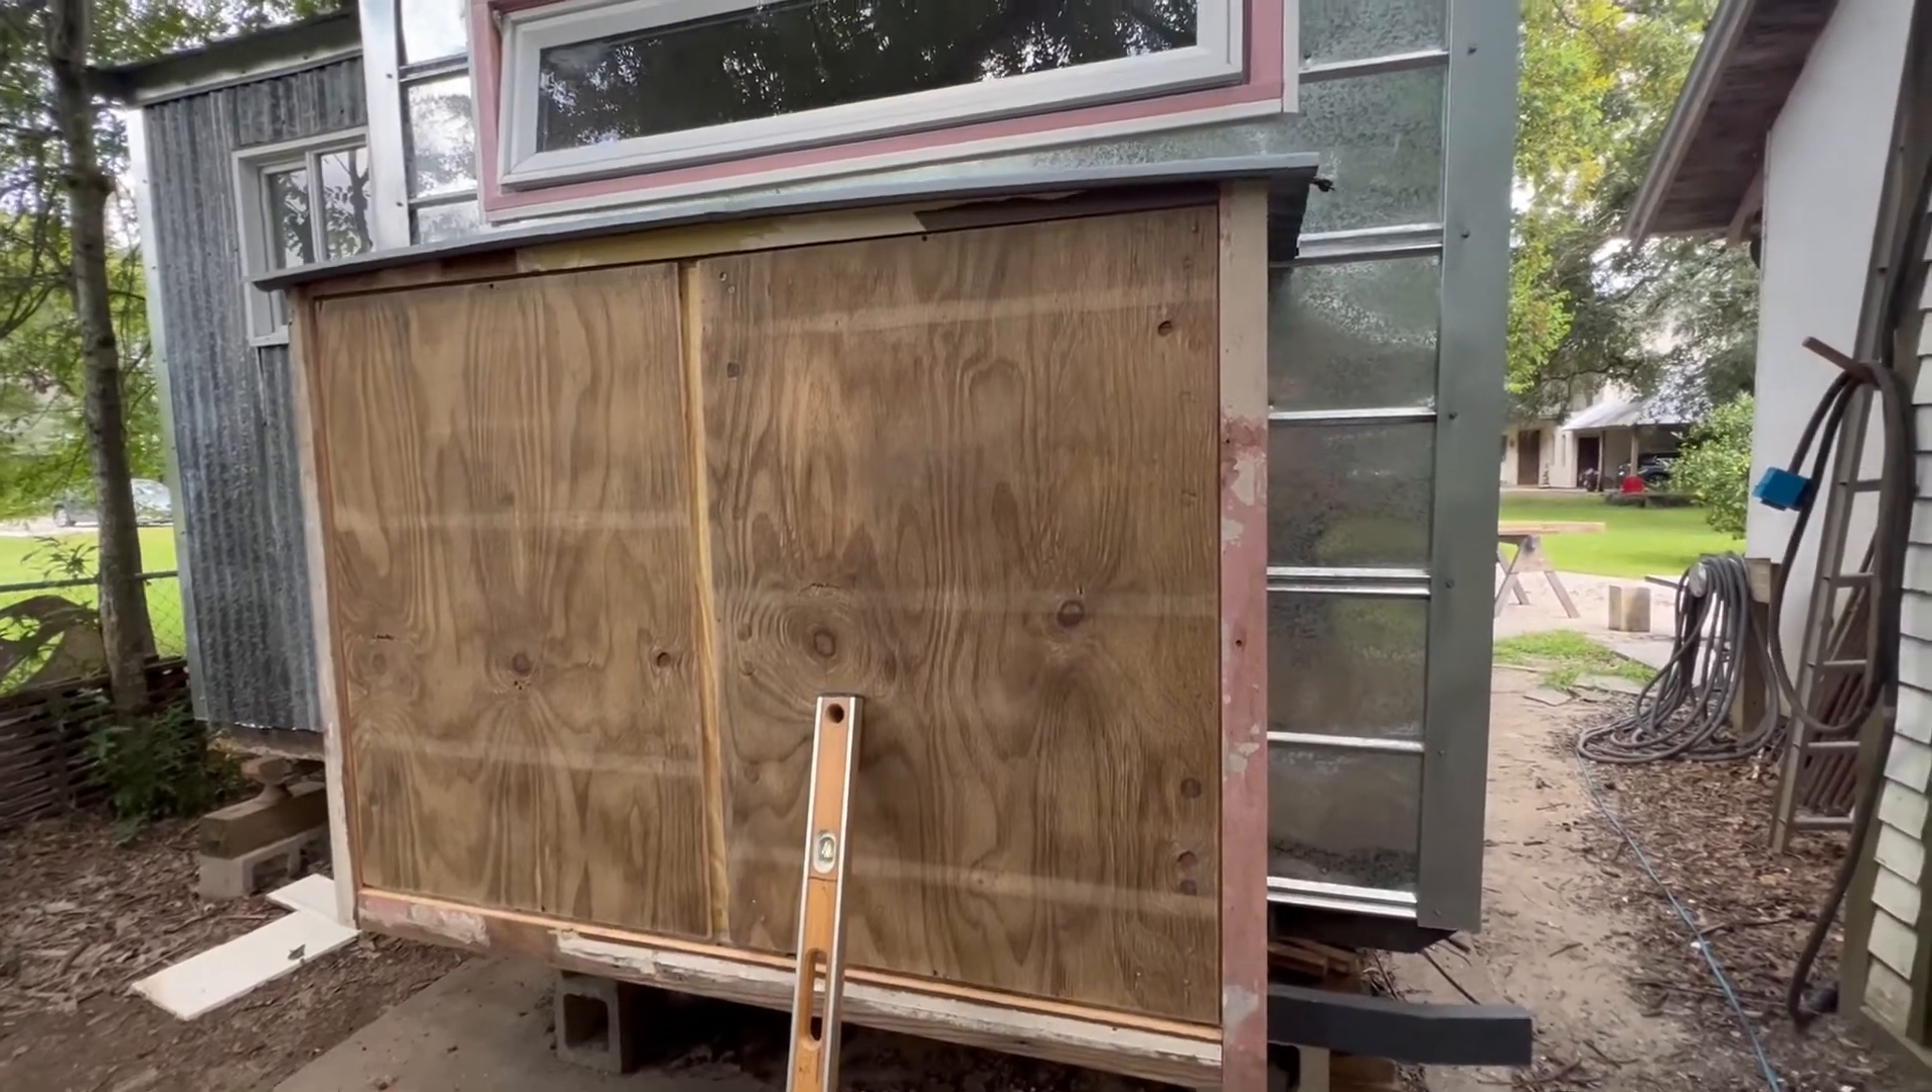I've got my two doors fitting pretty well um they're not on hinges yet.